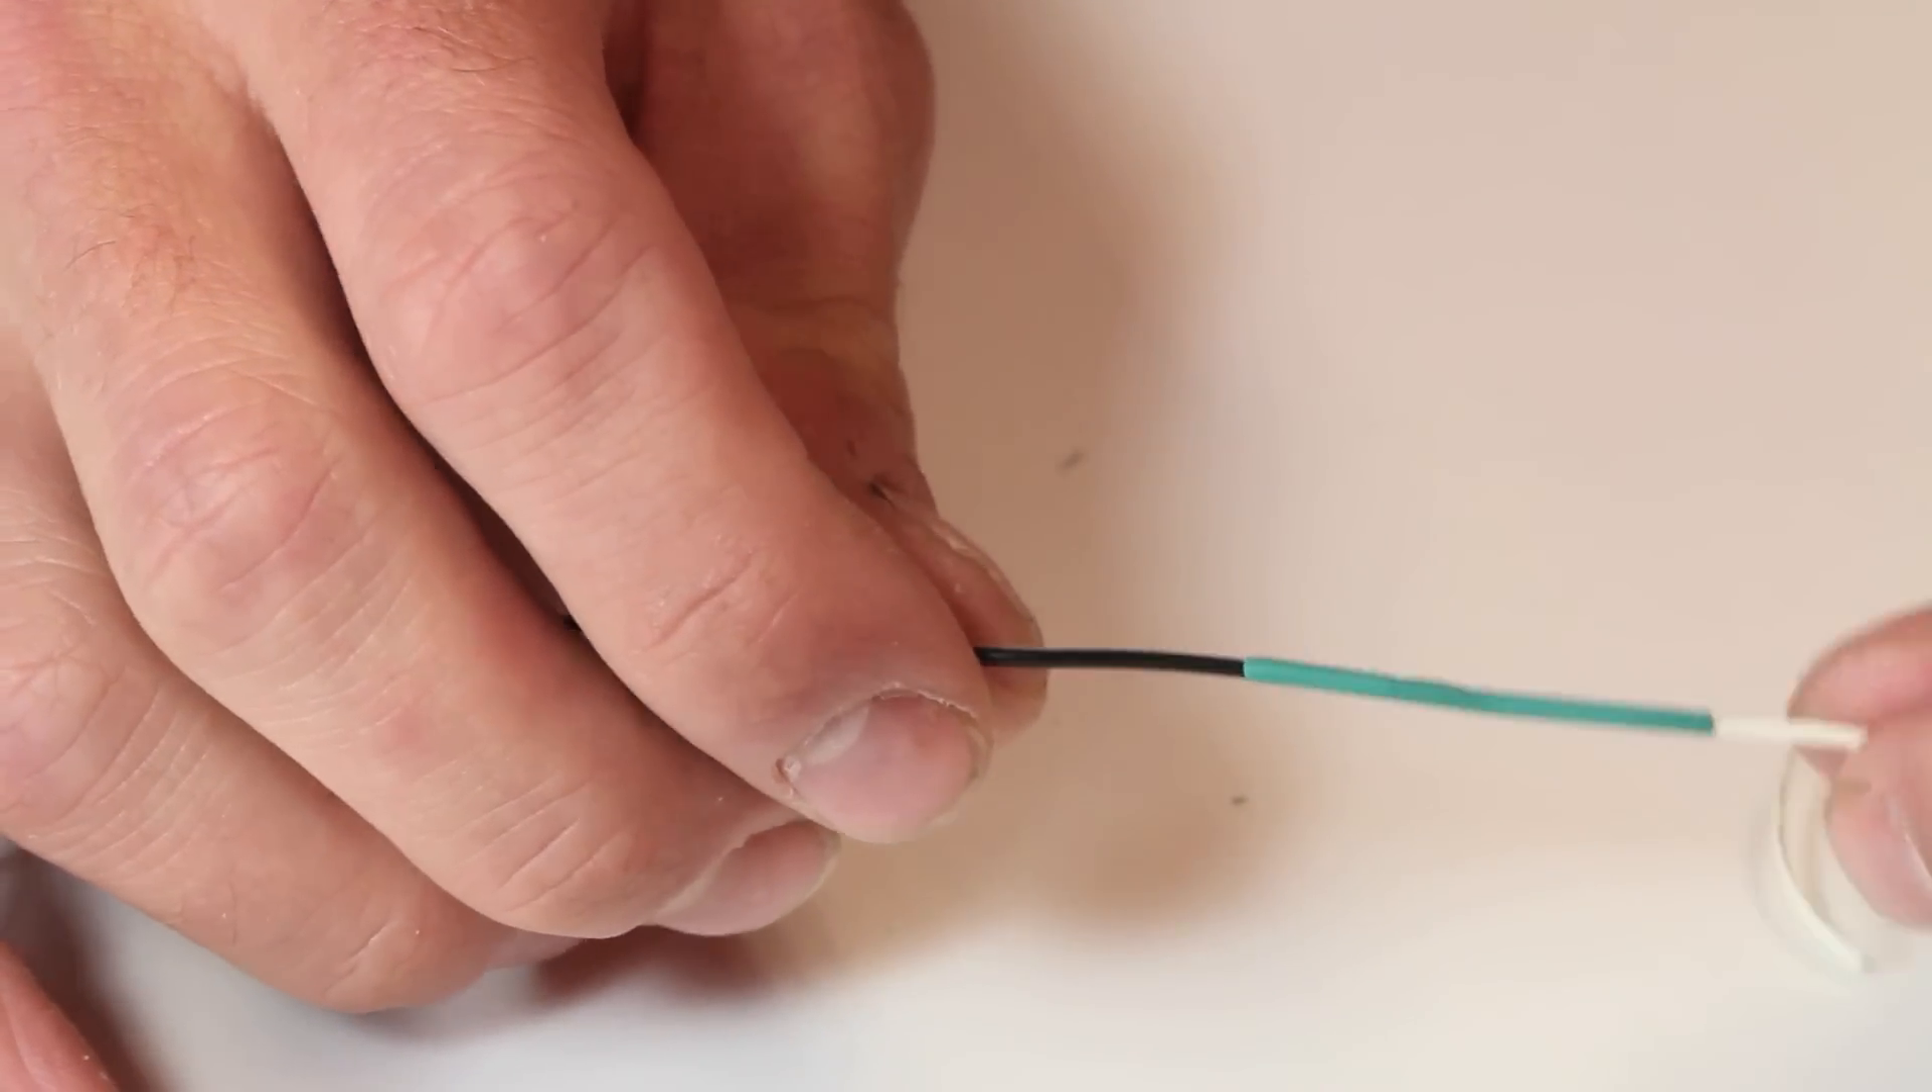And just like that the shrink tube is over the wires.